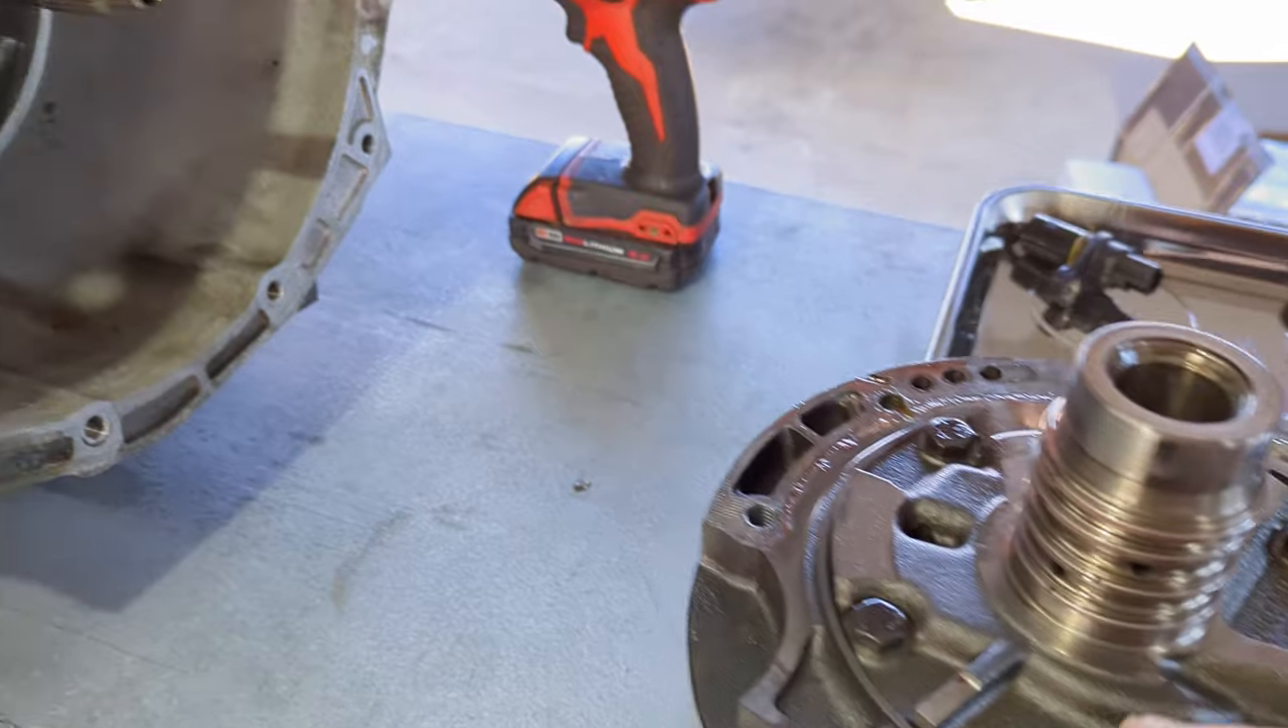So we got the pump out.